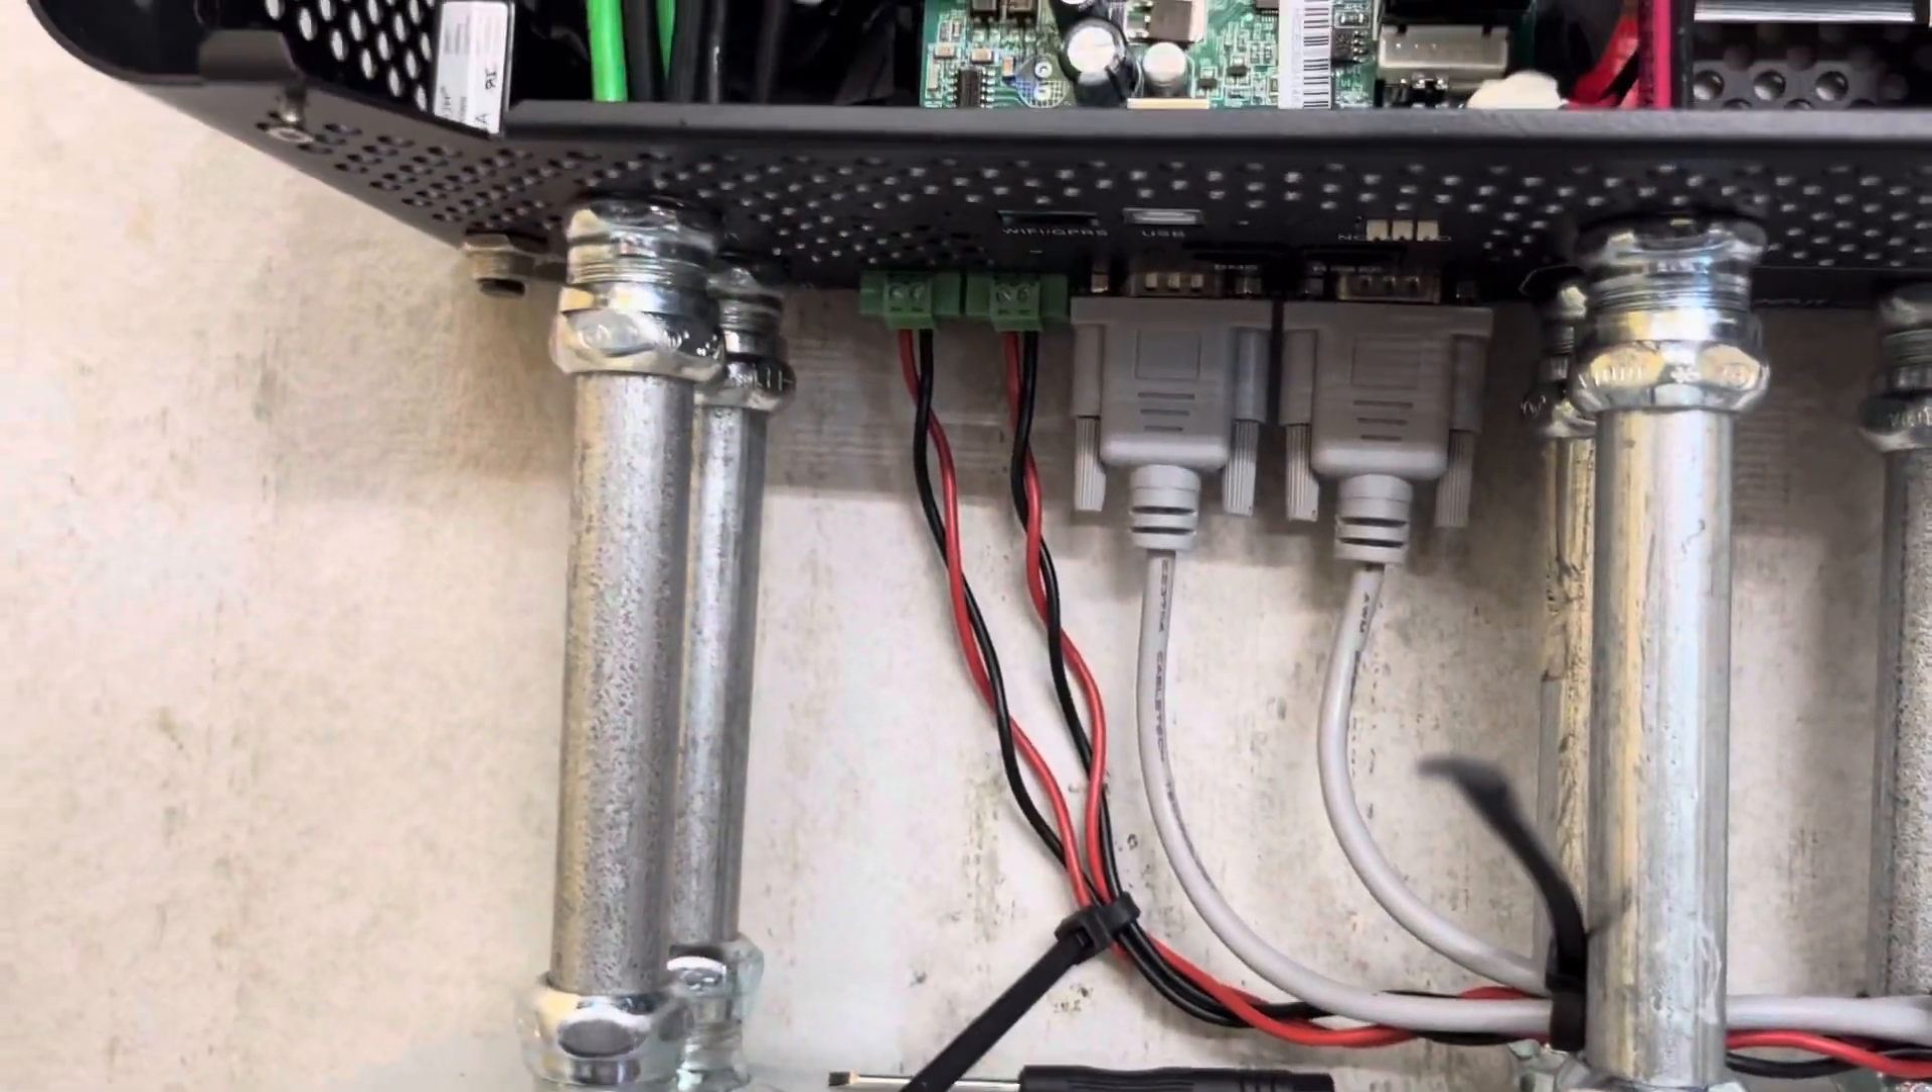All these special control wires here have connectors on them so I wasn't able to put those in conduit.